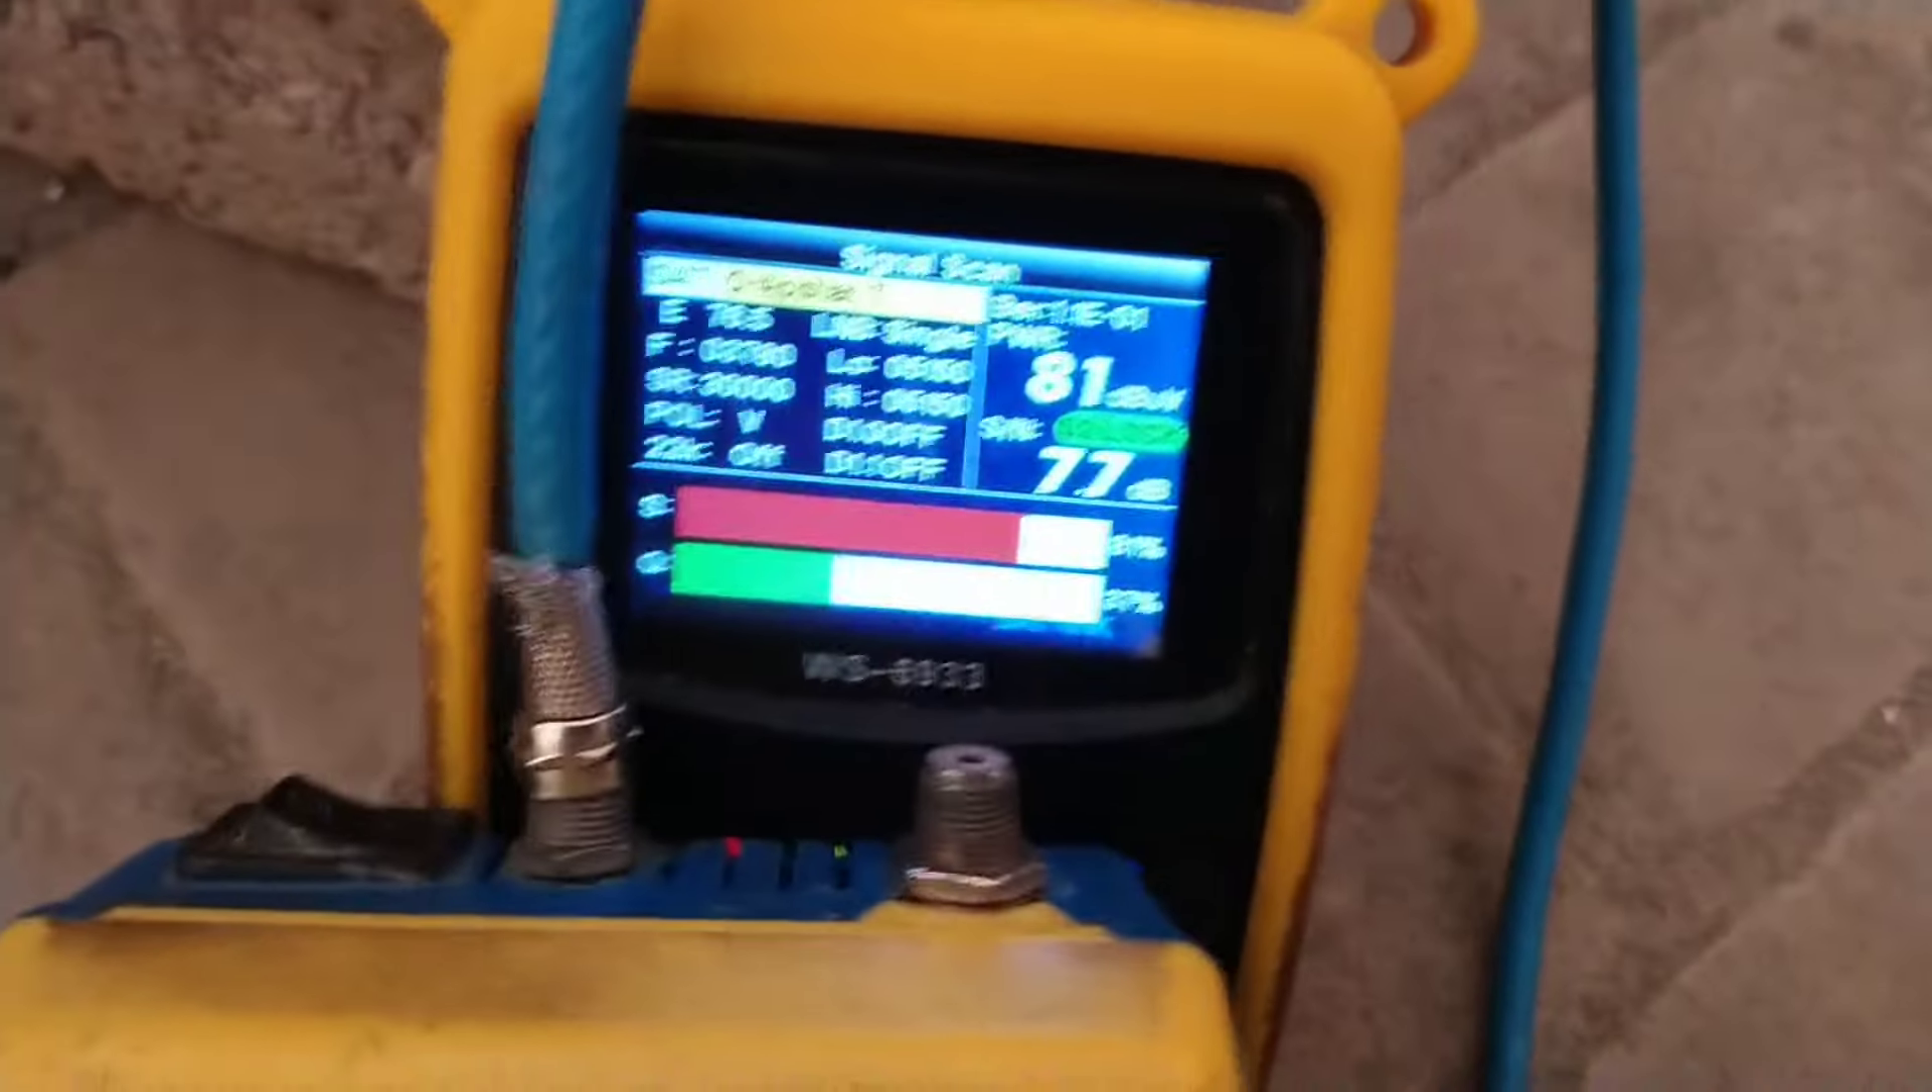کیبل کو میں نے دوبارہ لگا لیا۔